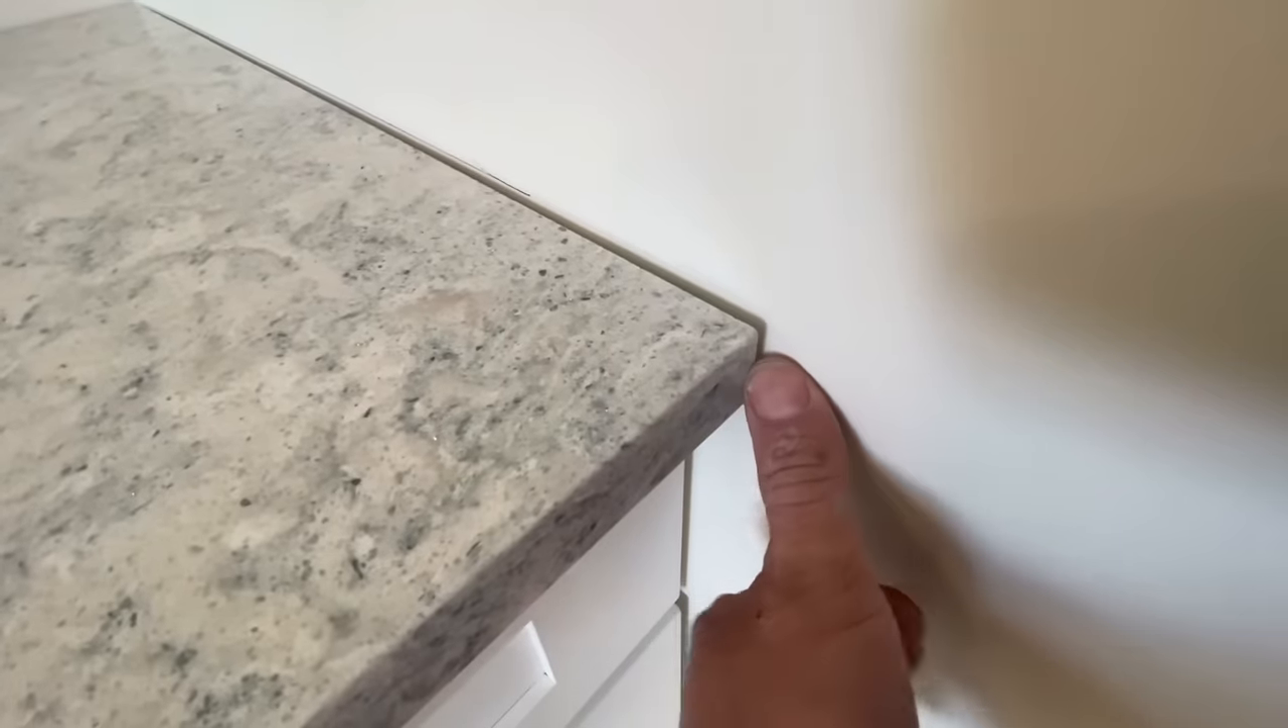We've got a little fit up issue right here. You can see this gap against the wall.